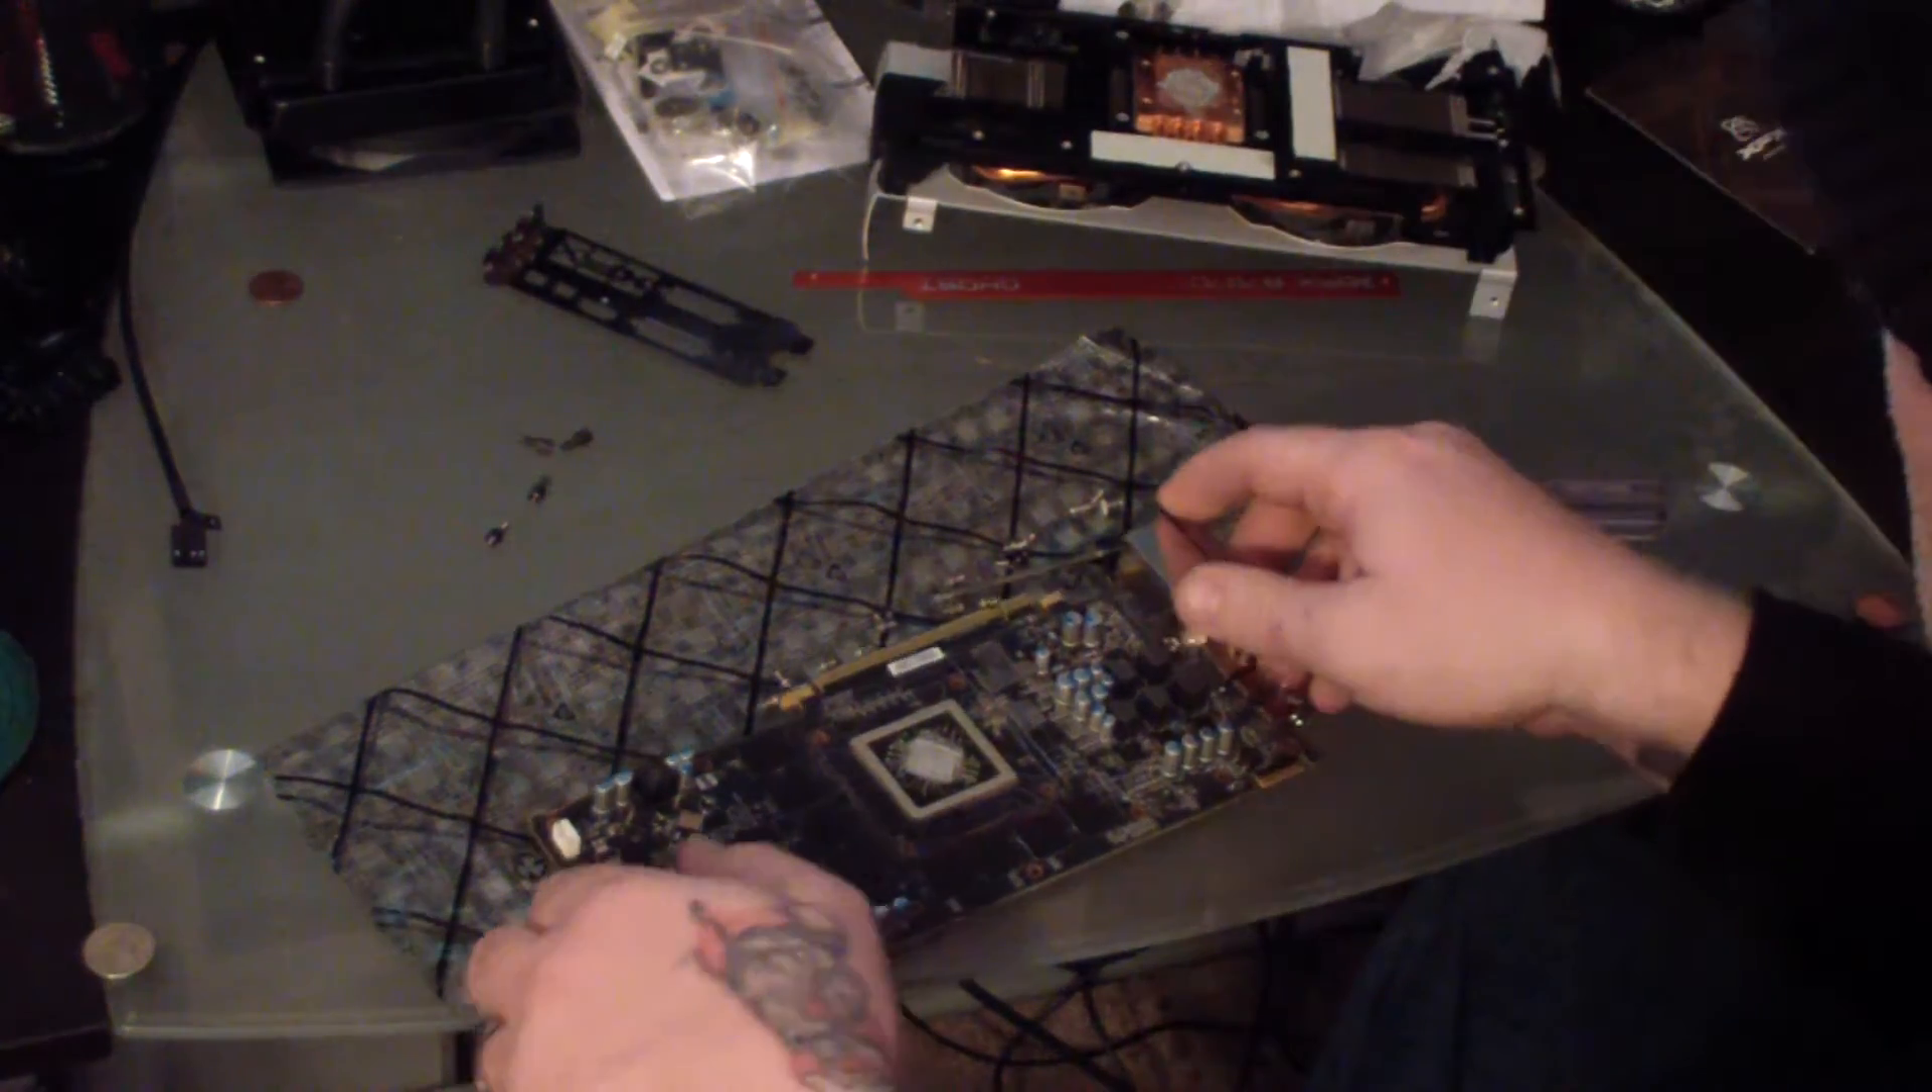Now you're left with just the video card itself, no cooling system at all.